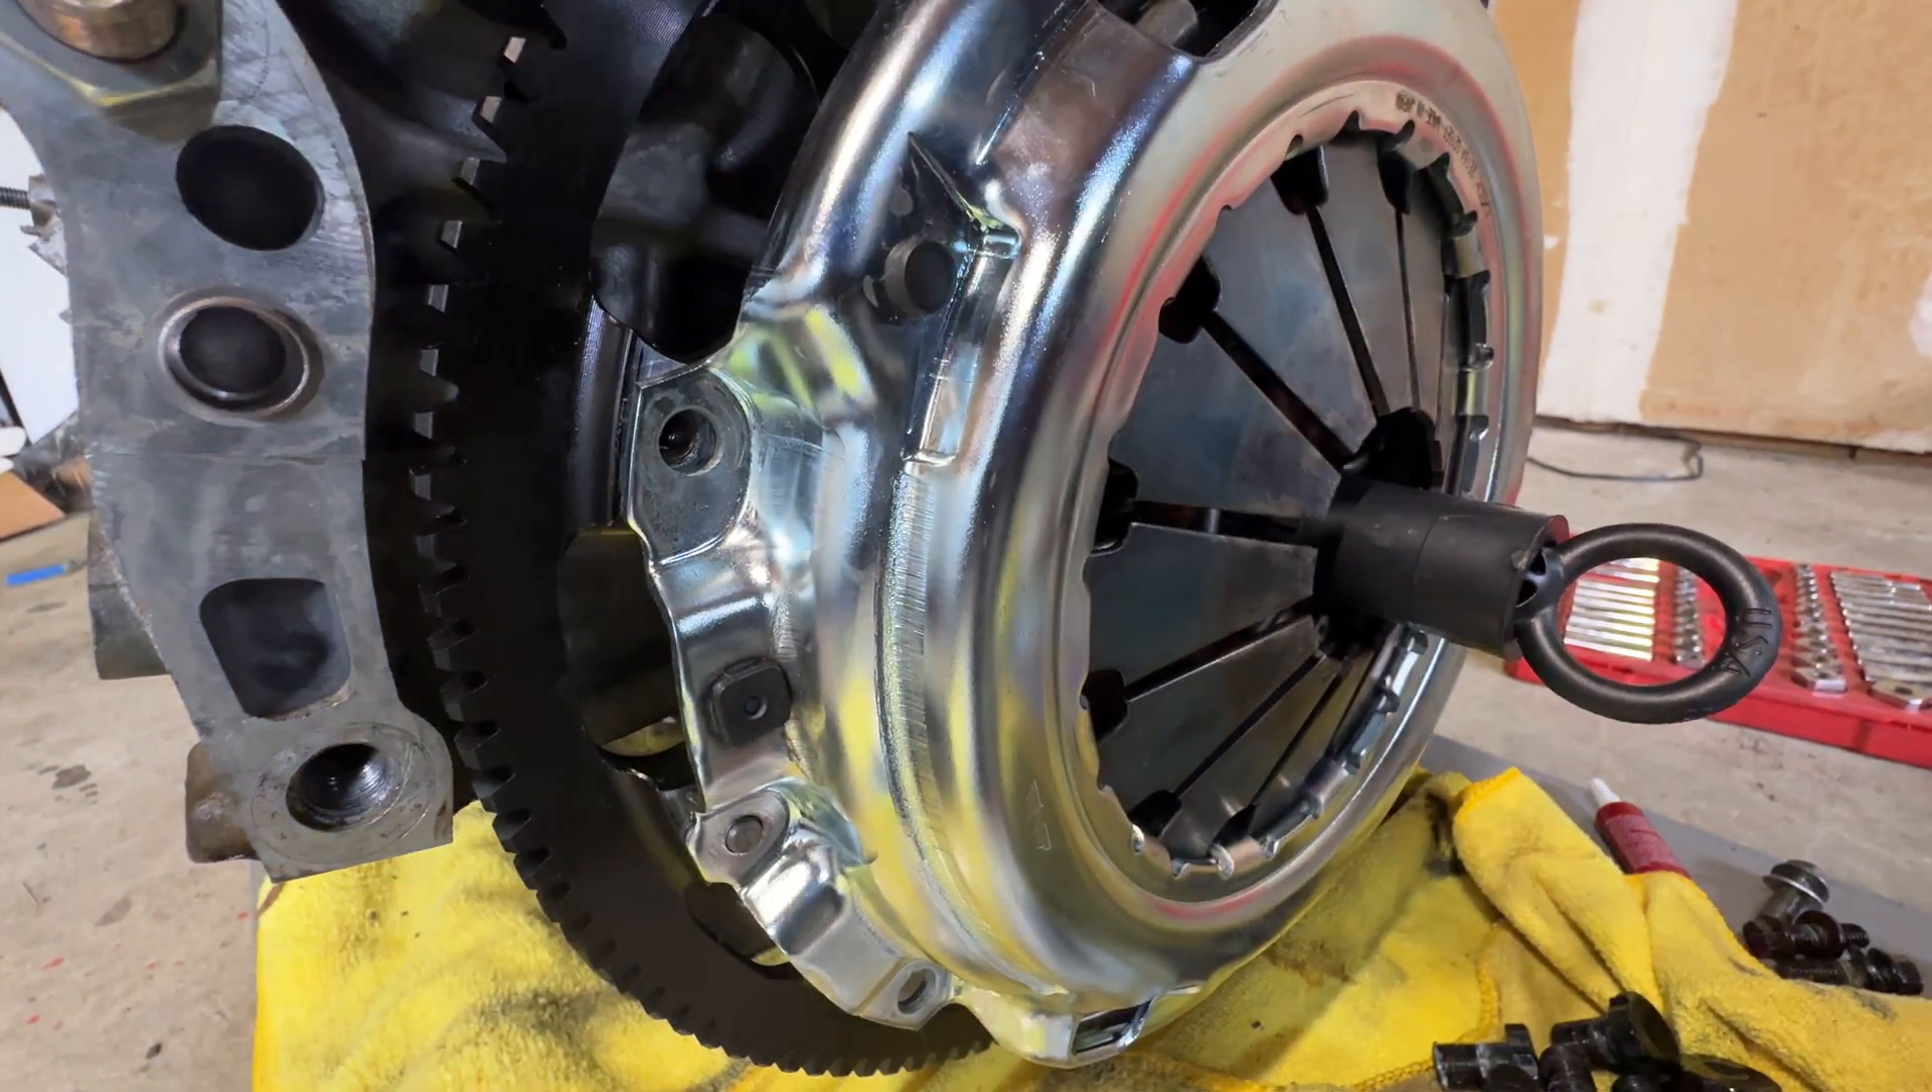I've got the freaking pressure plate on.